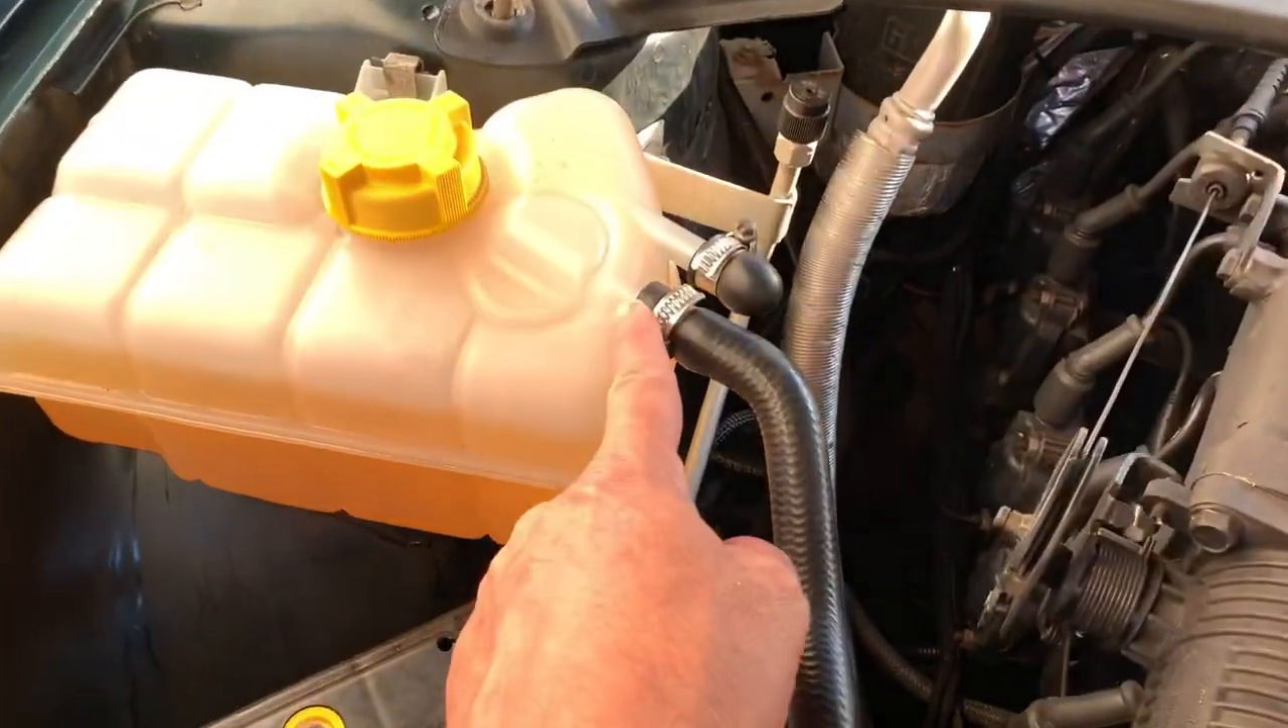Coloquei aqui as abraçadeirinhas no lugar.